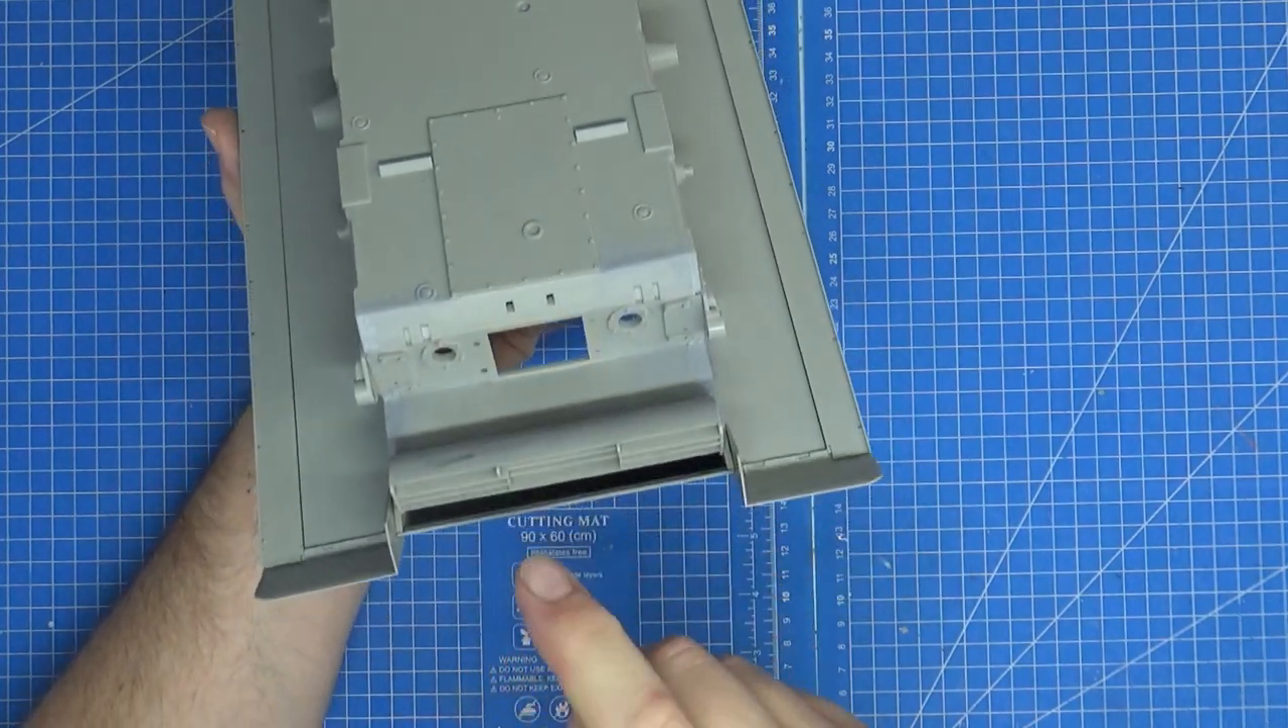As you can see I haven't put any of the back detail on.